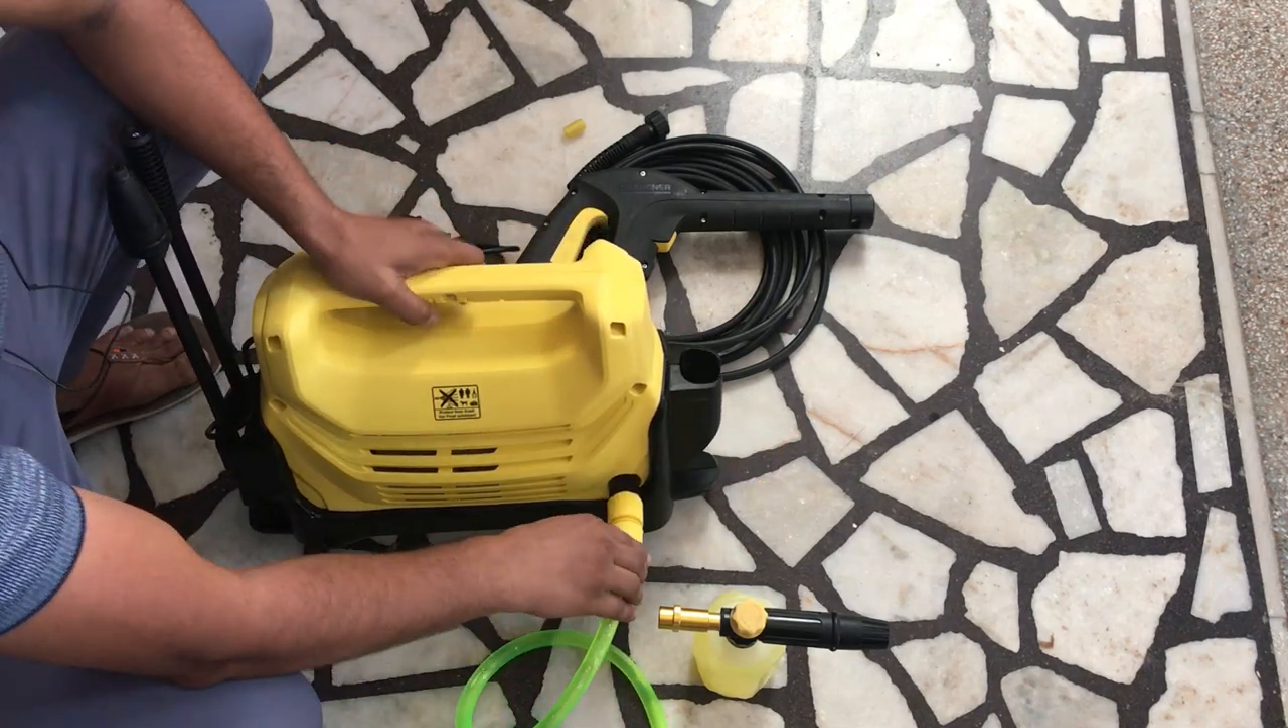हमारी pipe जो है connect हो चुकी है।